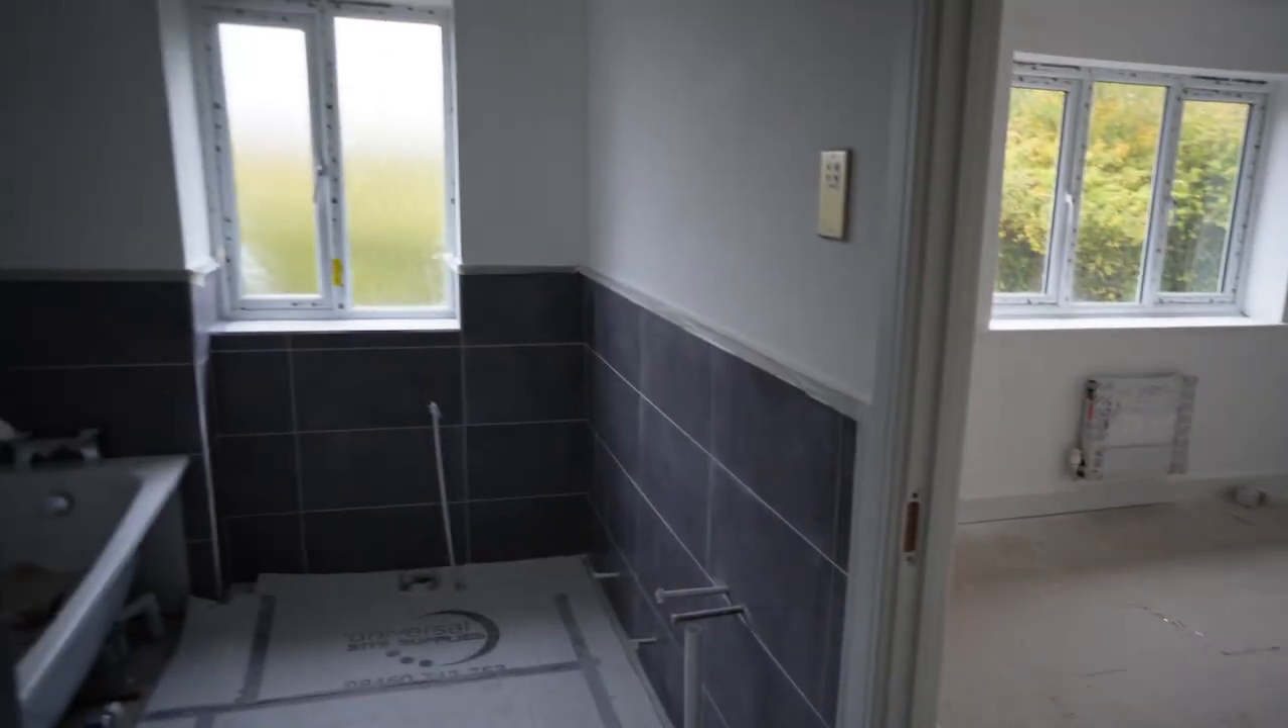So, all the tiling's done. Nice little feature tiling on the shower.